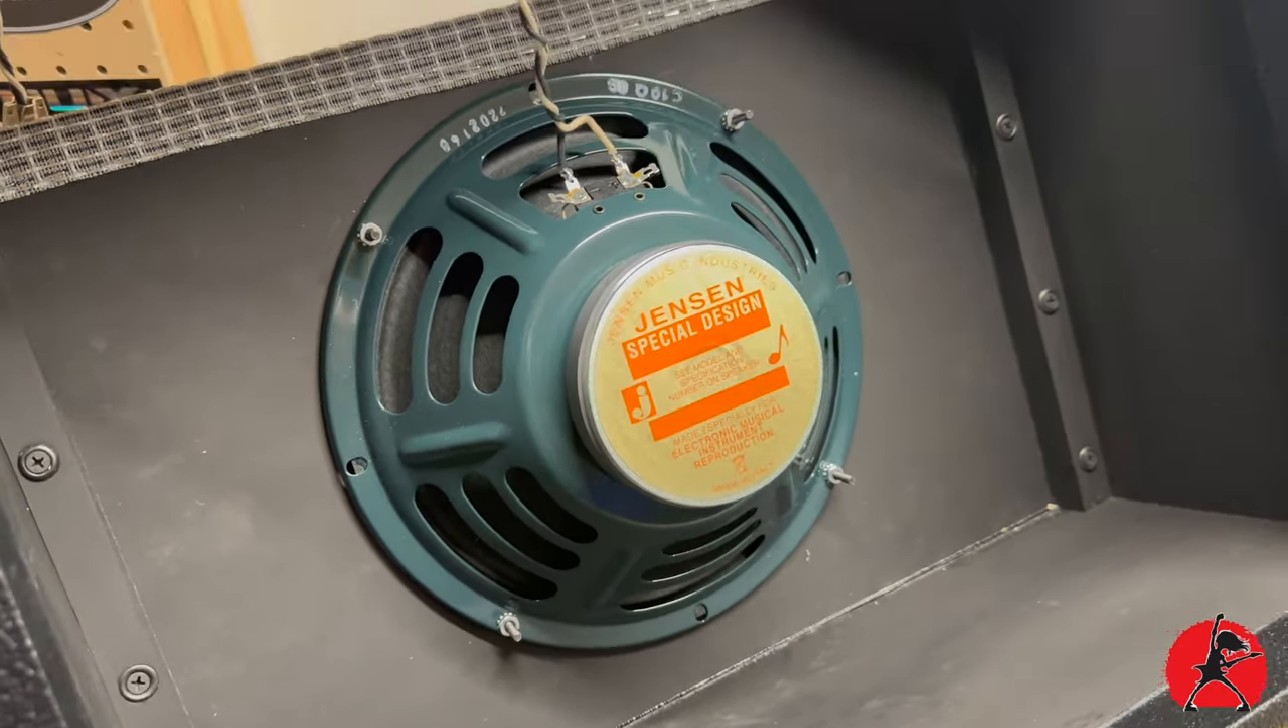And there you have a nicely mounted jensen special design speaker inside the cabinet all ready to go.